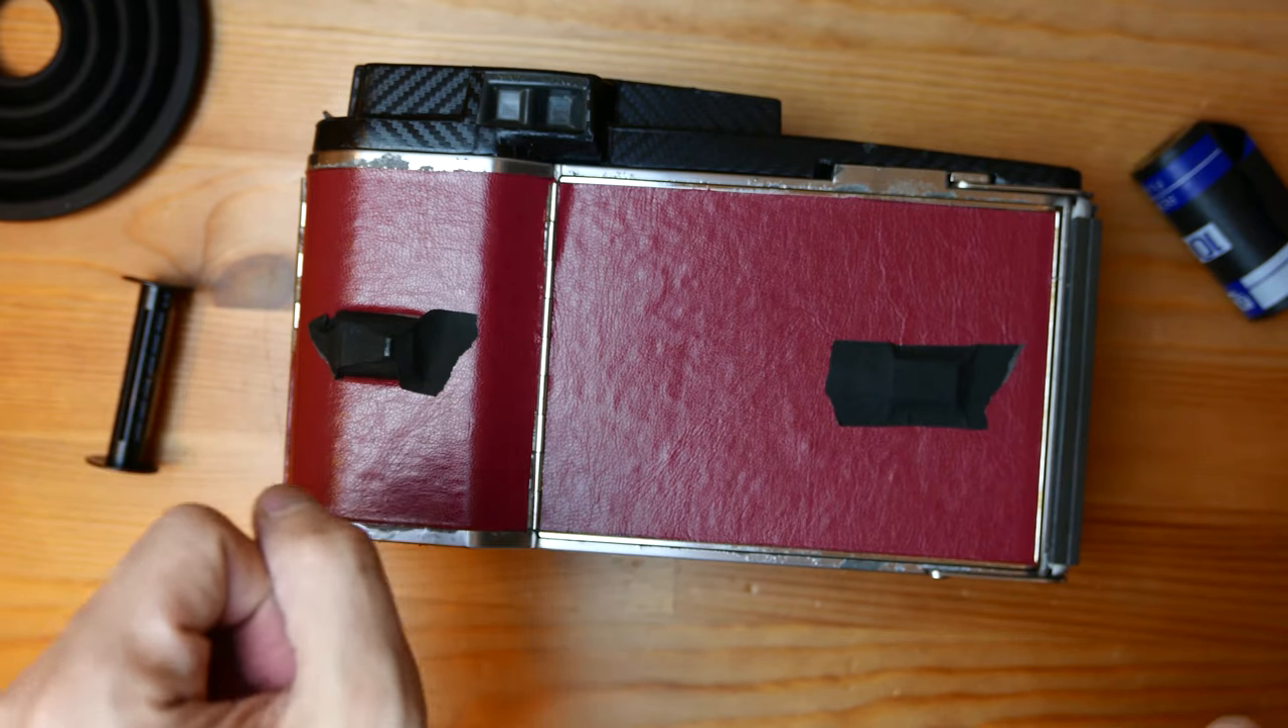If we turn the camera, the first things that I did was to cover with the tape the two buttons that were inside.